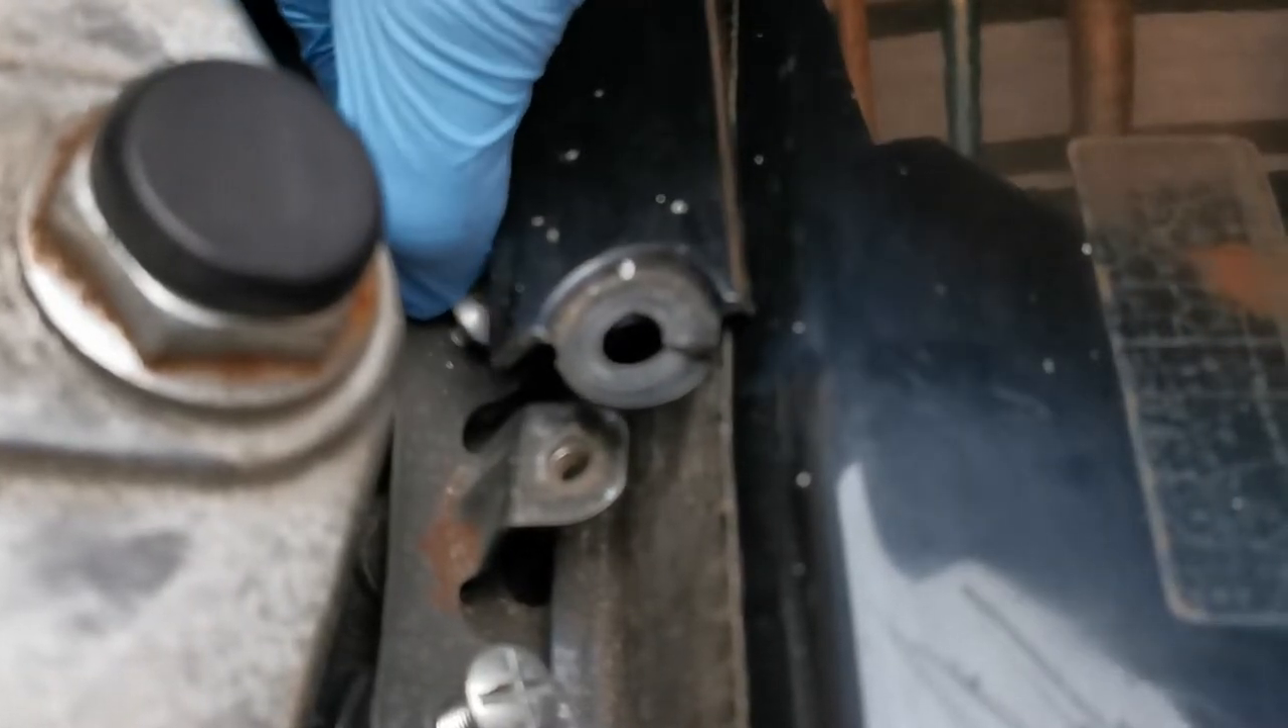And here is the other retaining bolts for the tank, and it's also not all the way home.